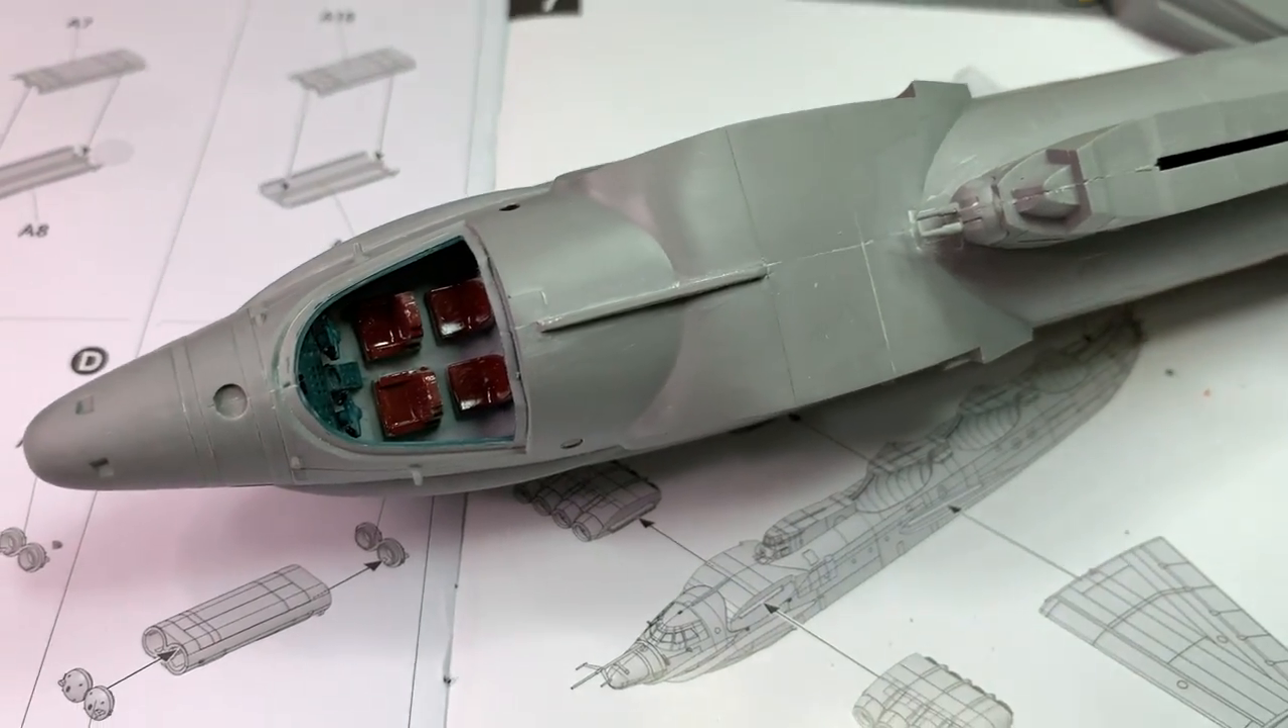I've already glued the front fuselage portion and you can see the cockpit is in there.